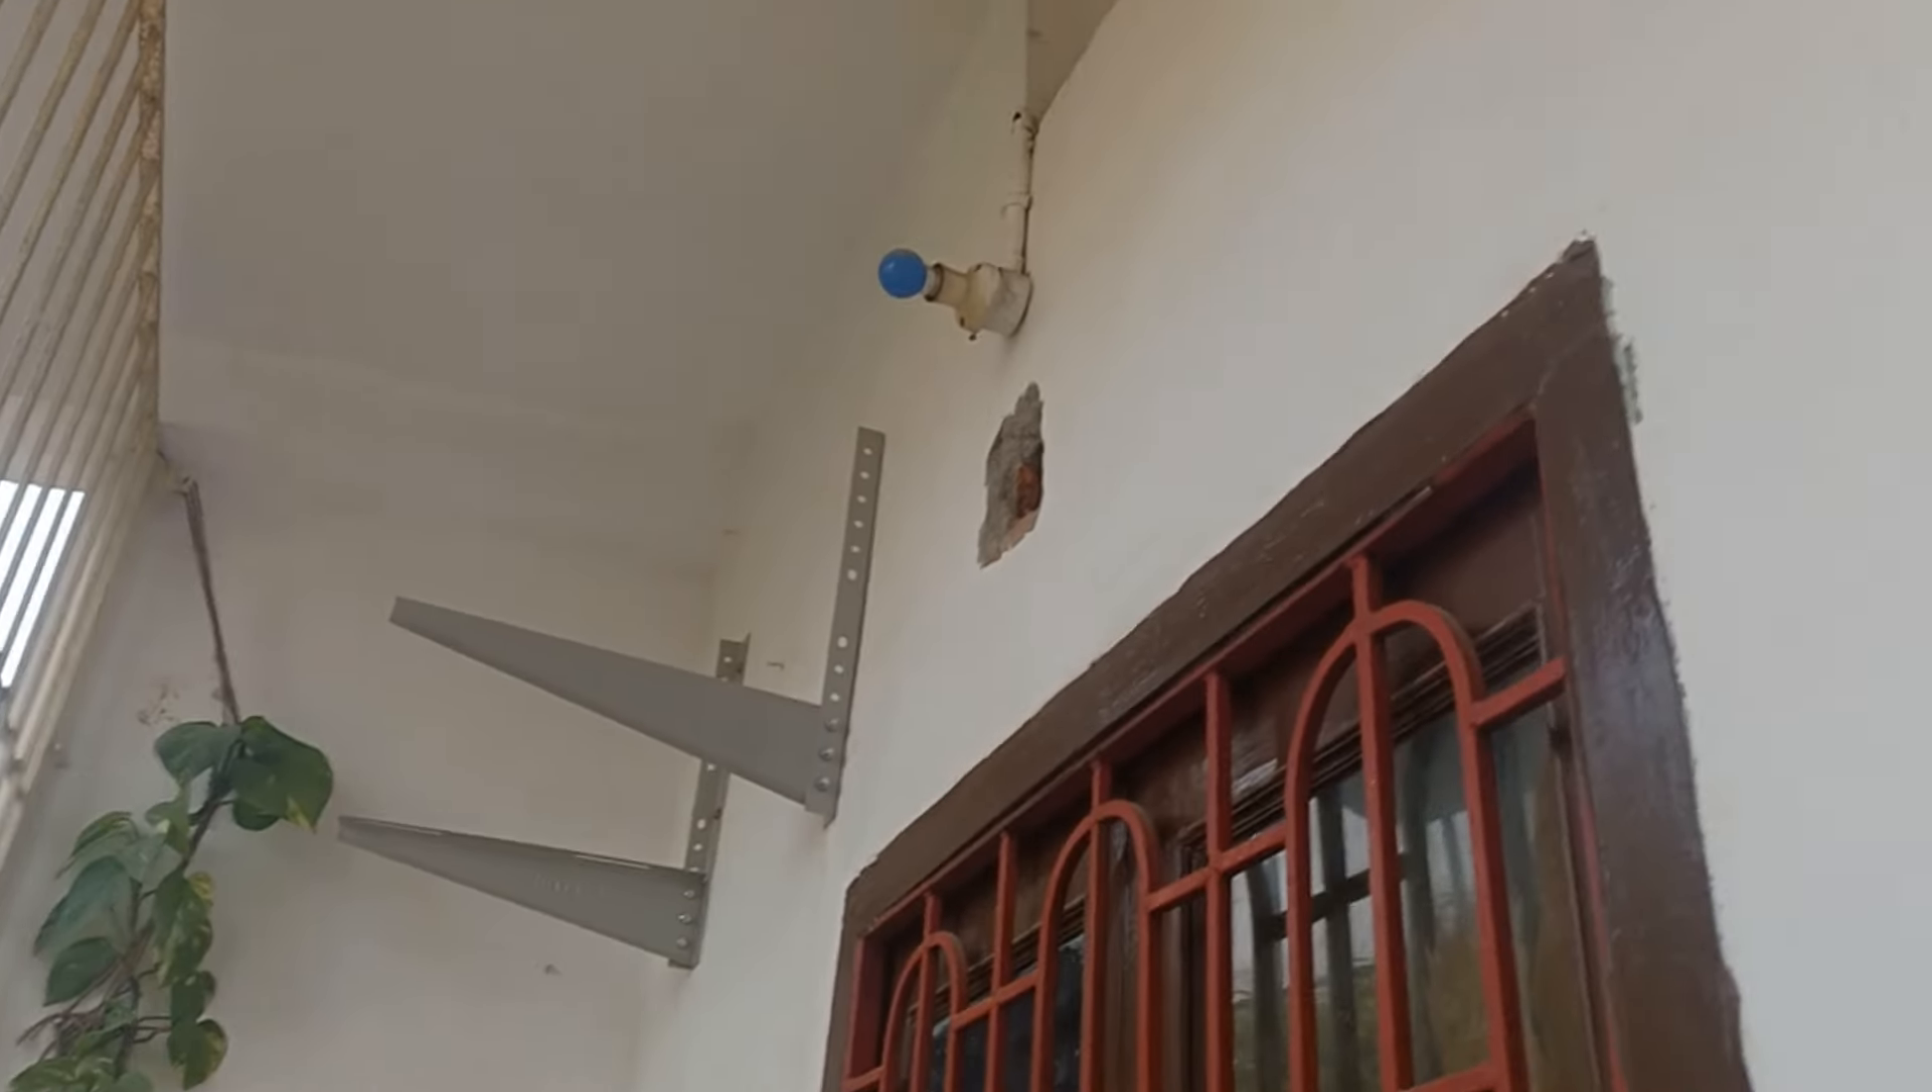देखेंगे यह outdoor का दोनों stand लग गया है।